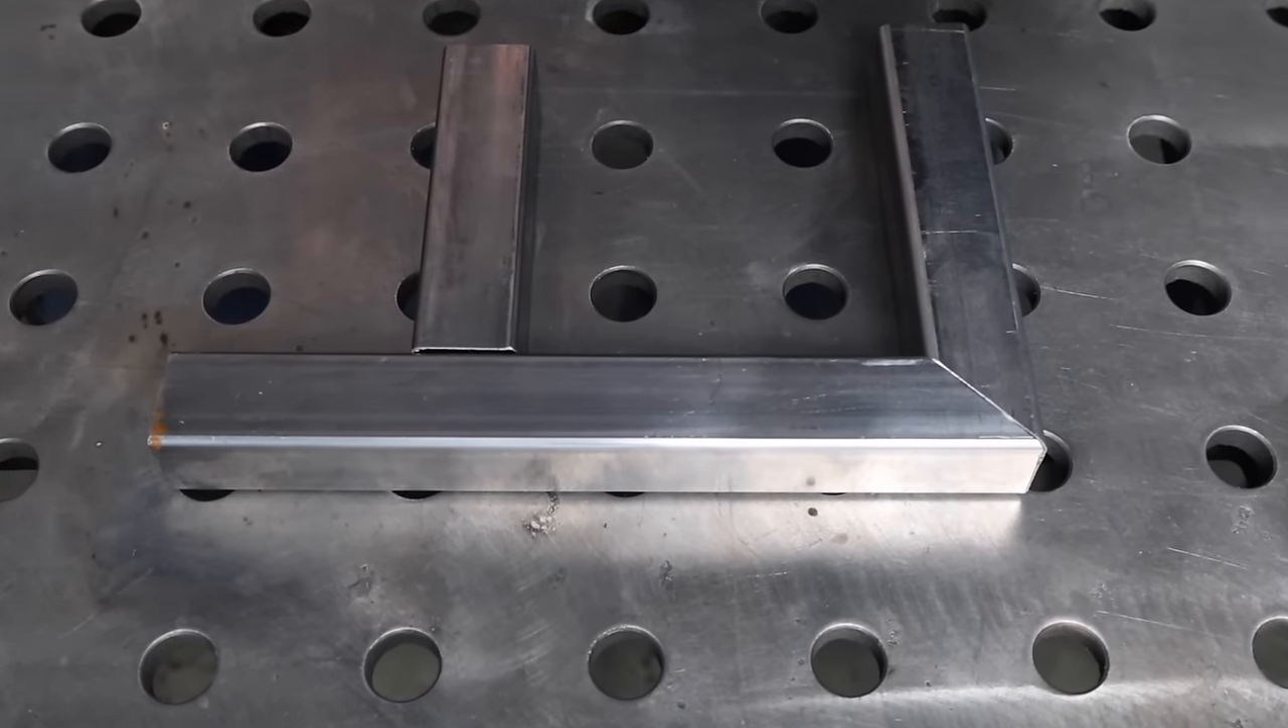Now to demonstrate the things we're talking about today i've just cut some basic pieces to lay out here on the bench and notice how well this mitered corner fits together as well as this straight piece.